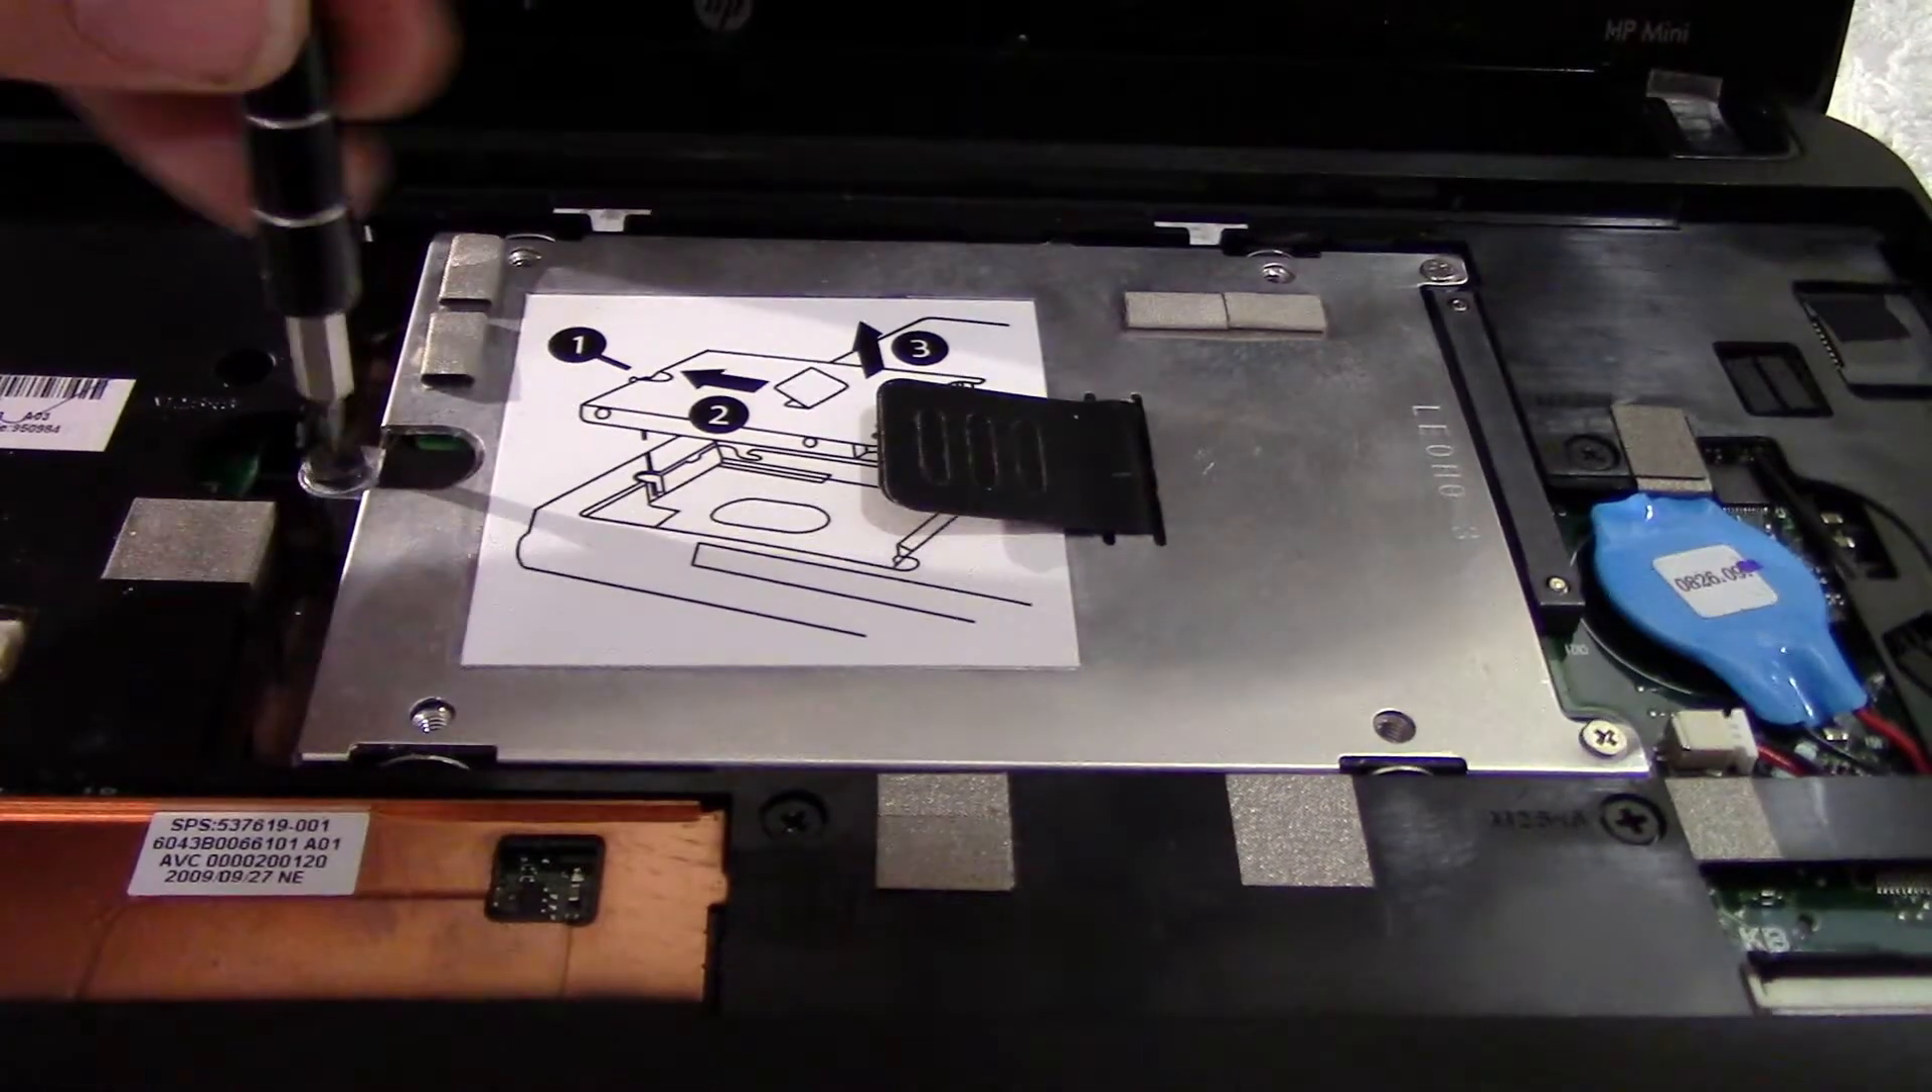So now that we have the keyboard removed, you can see the hard drive here.